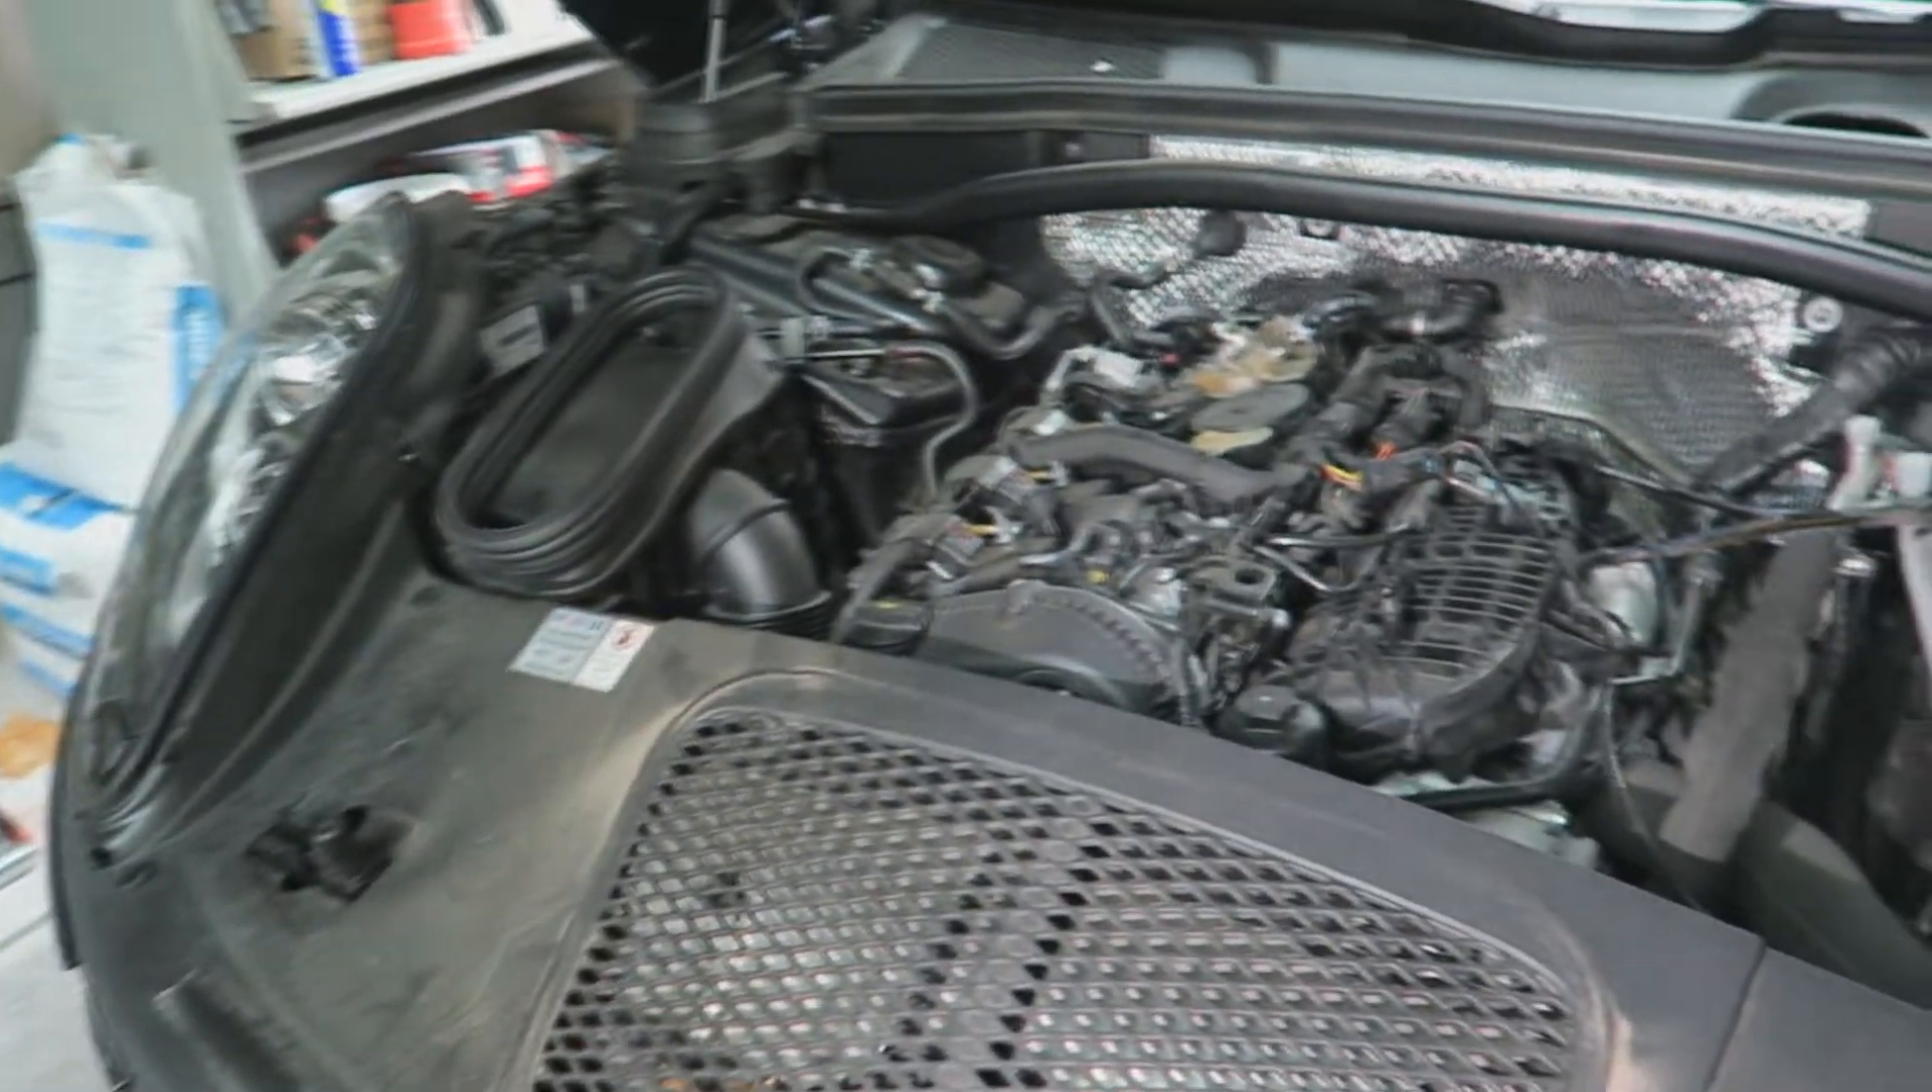So now we just have to put the hood cover engine cover back on.